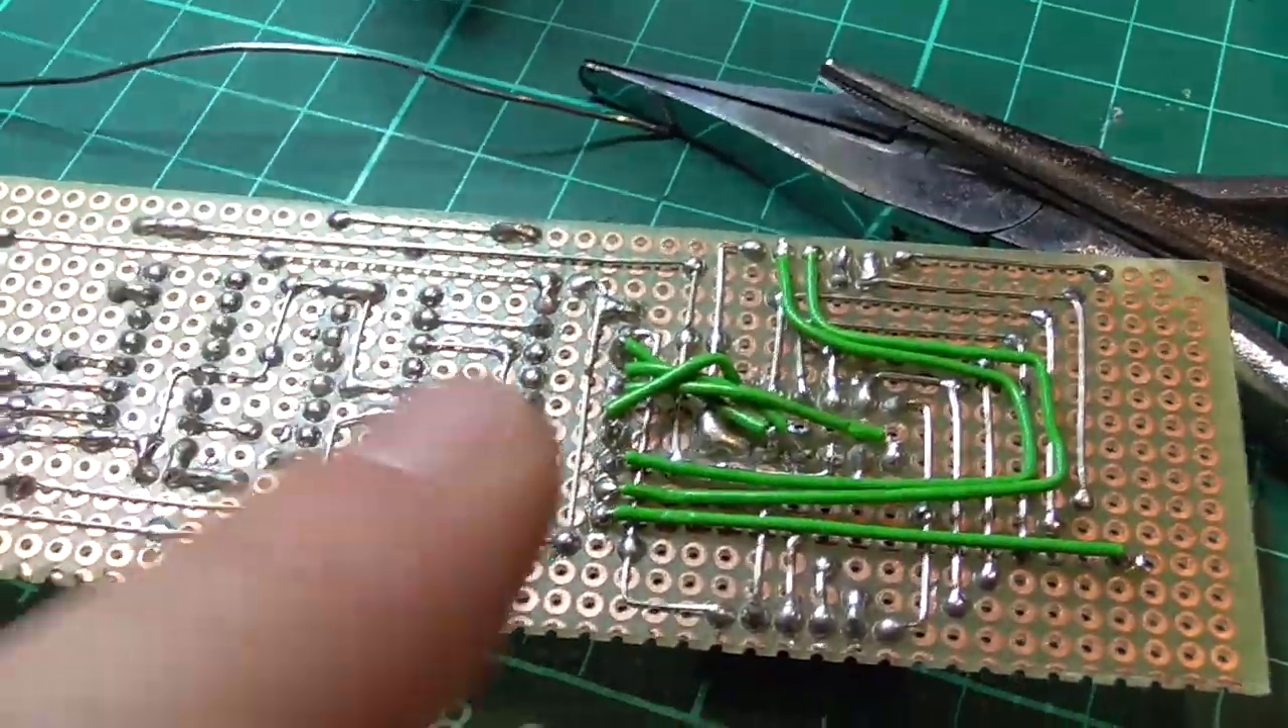Die erste Lage Jumperkabel ist drauf.